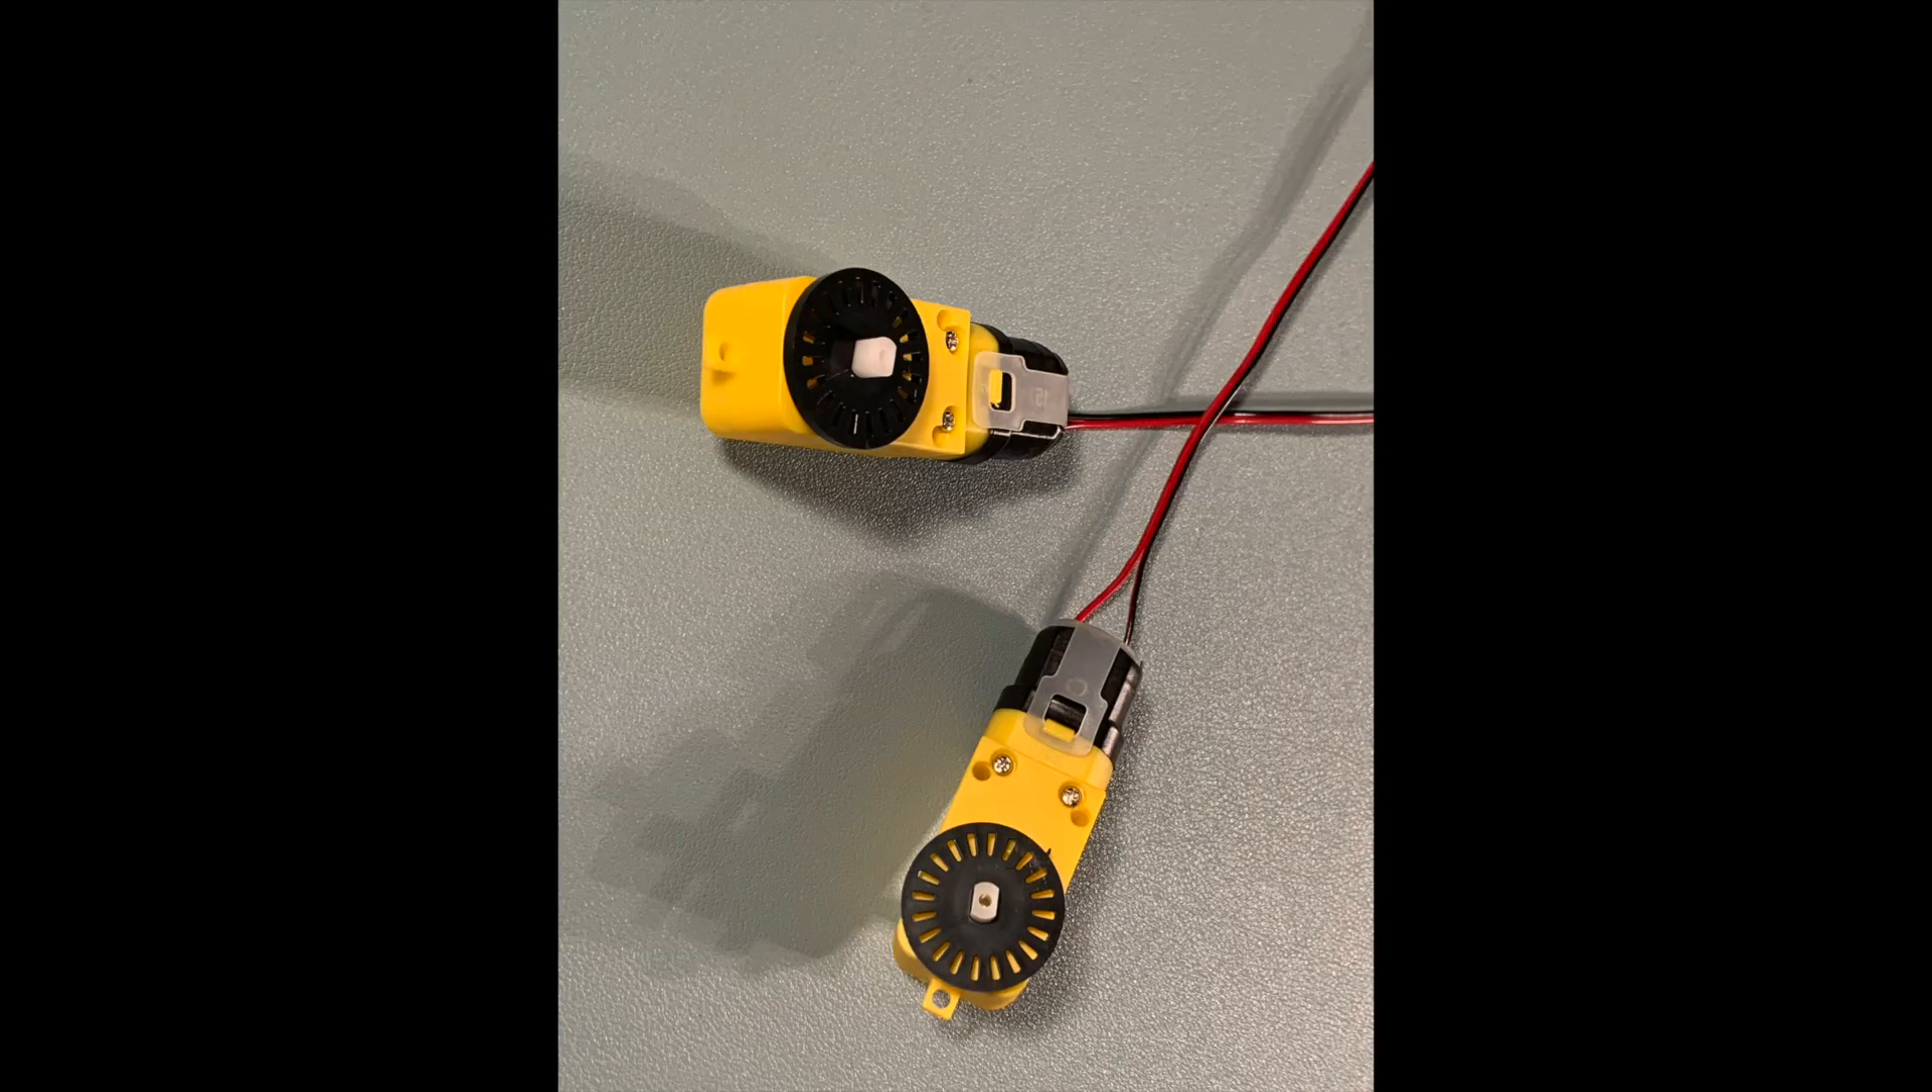Finally, I installed an encoder disc on each motor.